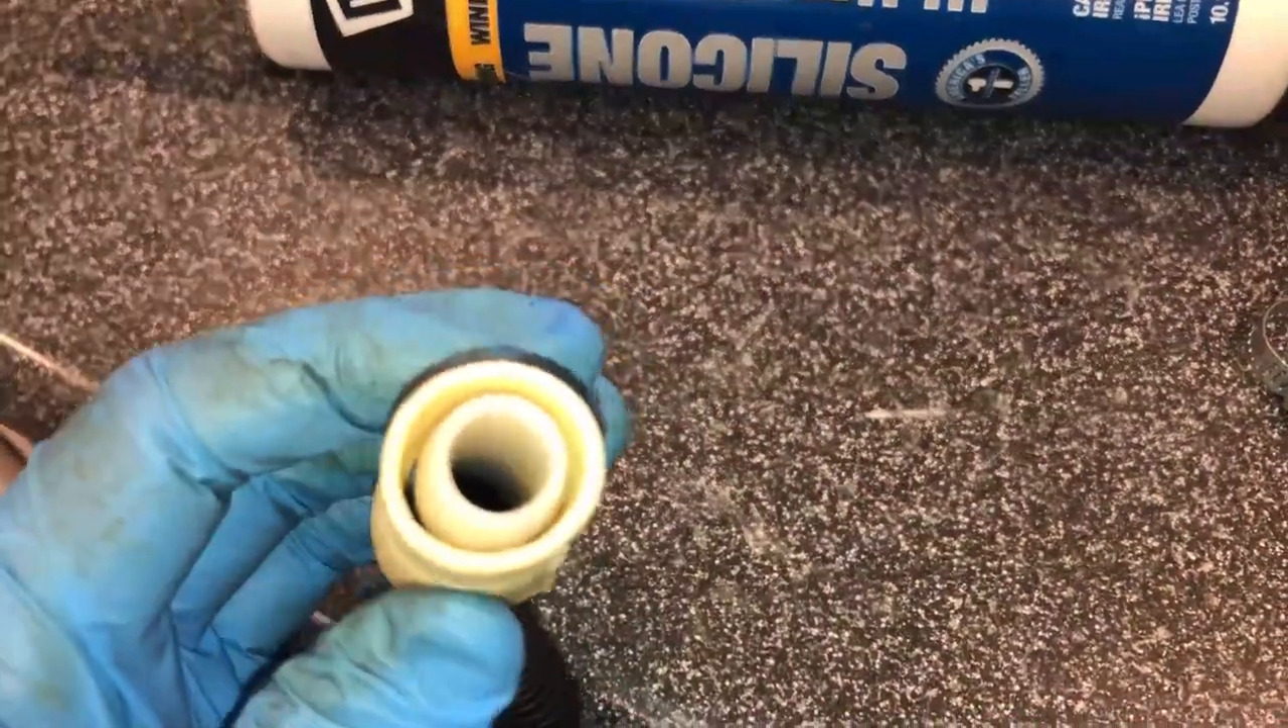I went out and I got a one-half inch barbed pipe, barbed on both ends, so I've inserted that in the inner diameter here, and I've got that larger pipe on the outer diameter.